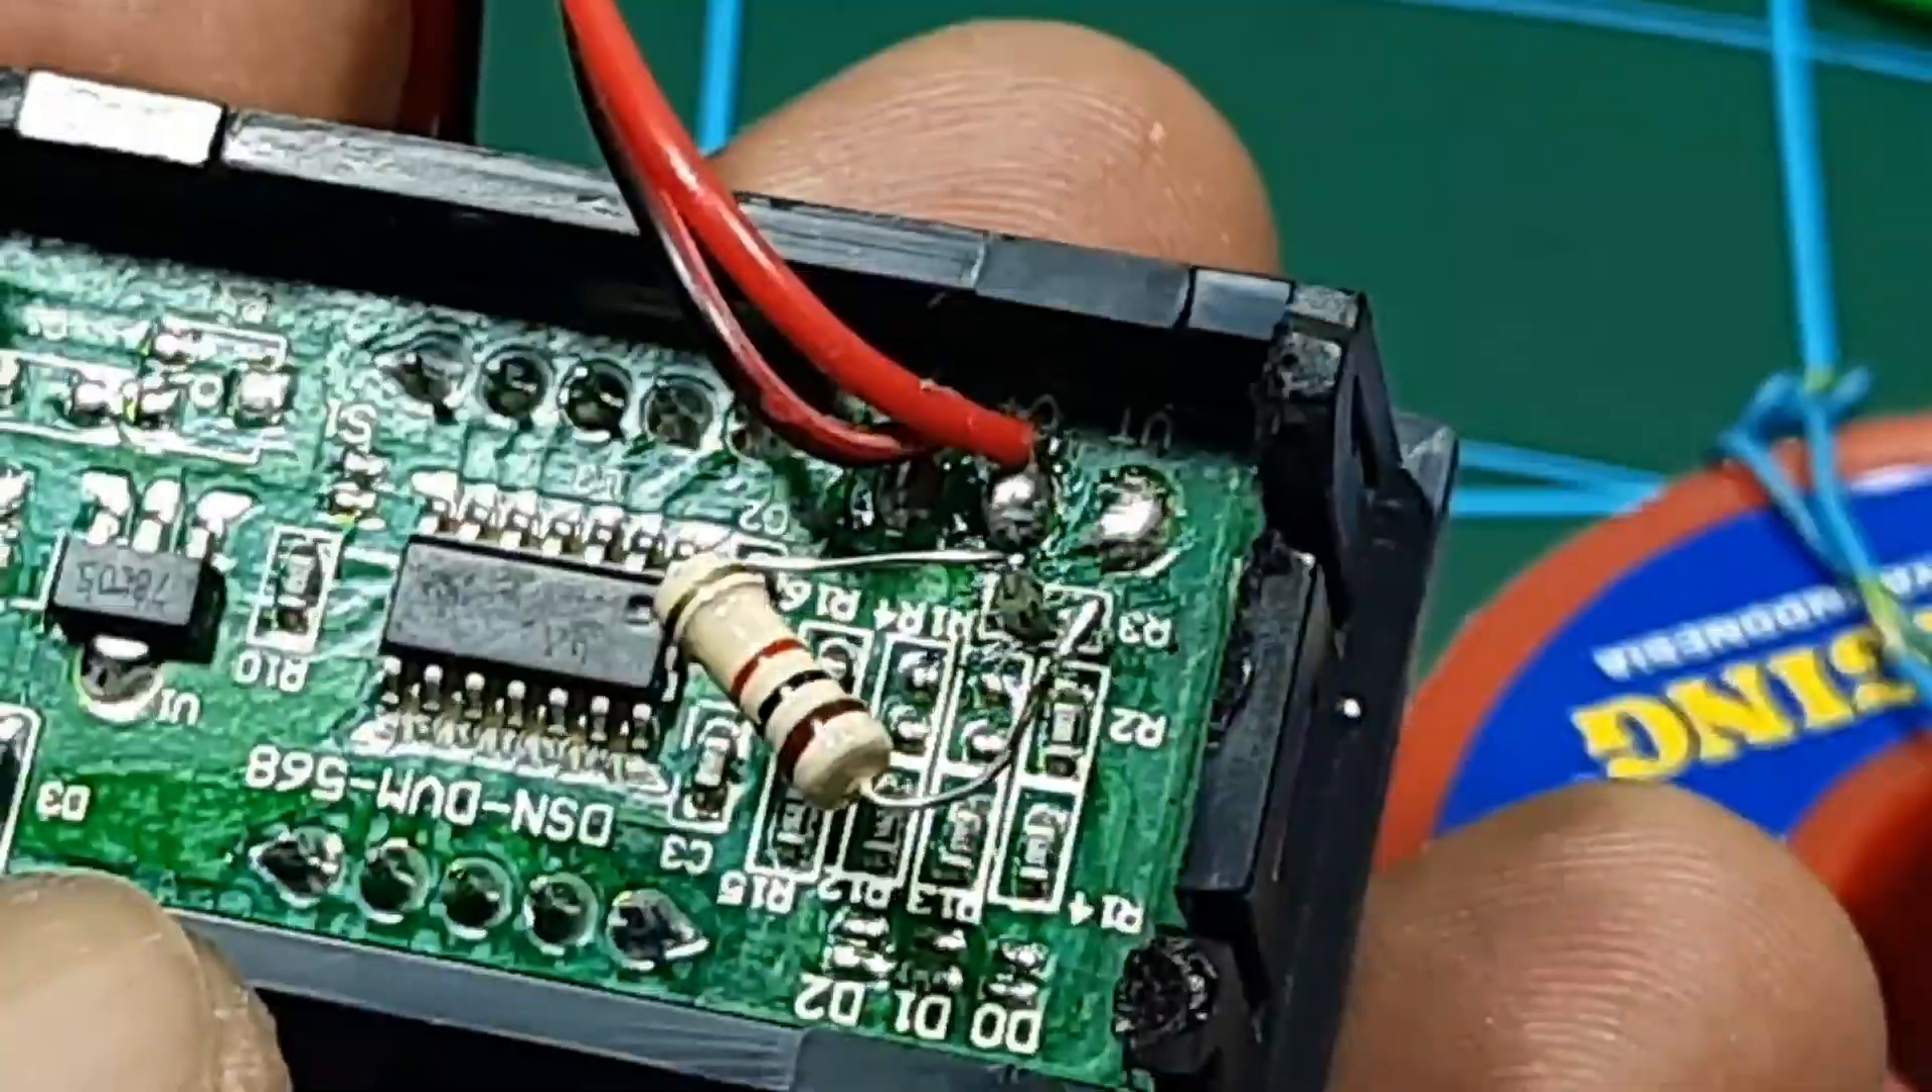Dan sekarang sudah terpasang Resistornya yang satu kilo.